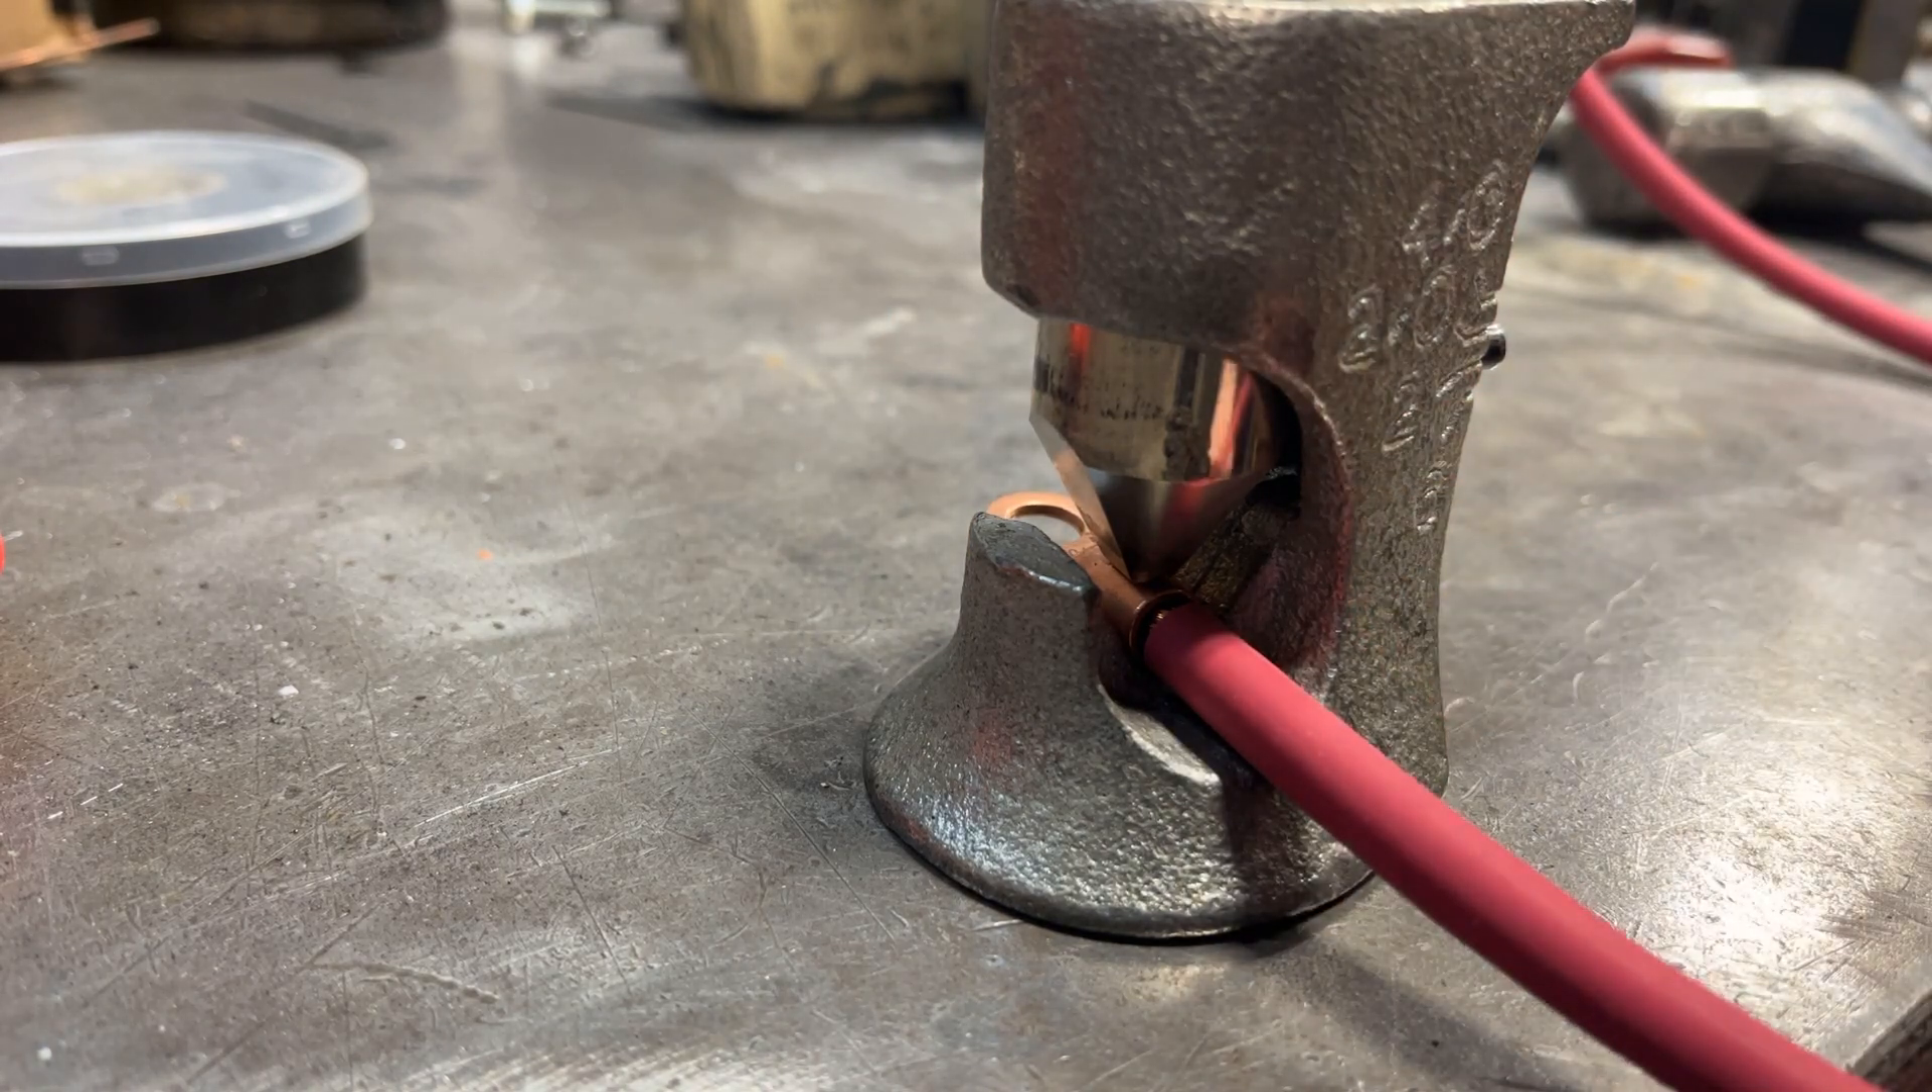I have my lug inserted into the crimper.